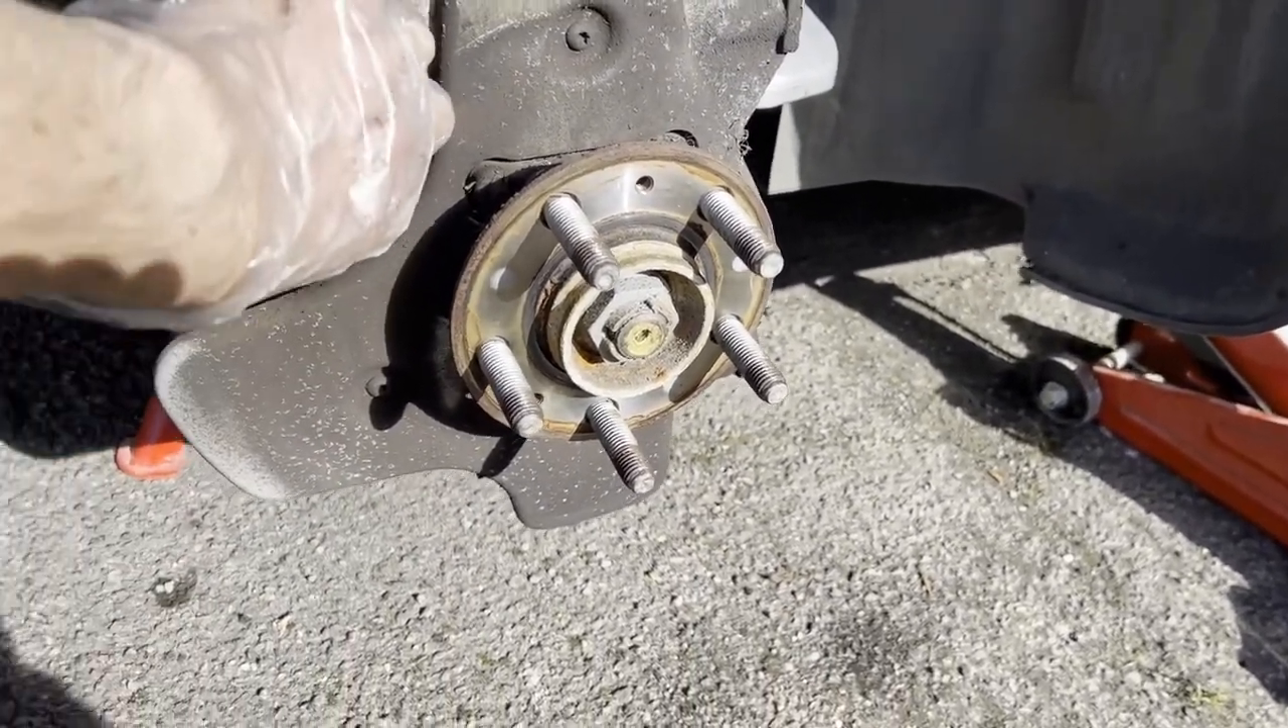Now we have the old disc off and we should be able to move the pad out of the way.